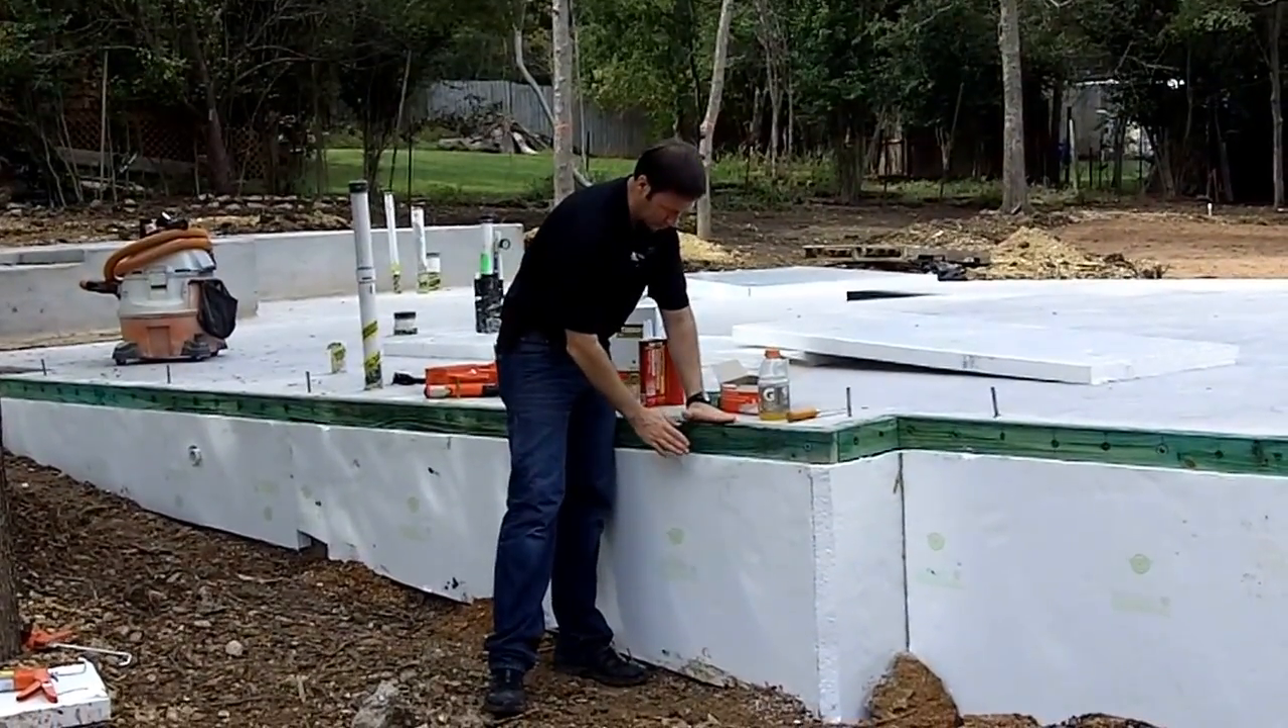Our foam is going from here down into the subgrade. We didn't cover the two by four yet but we are going to have a foam piece that's going to come up above the two by four.